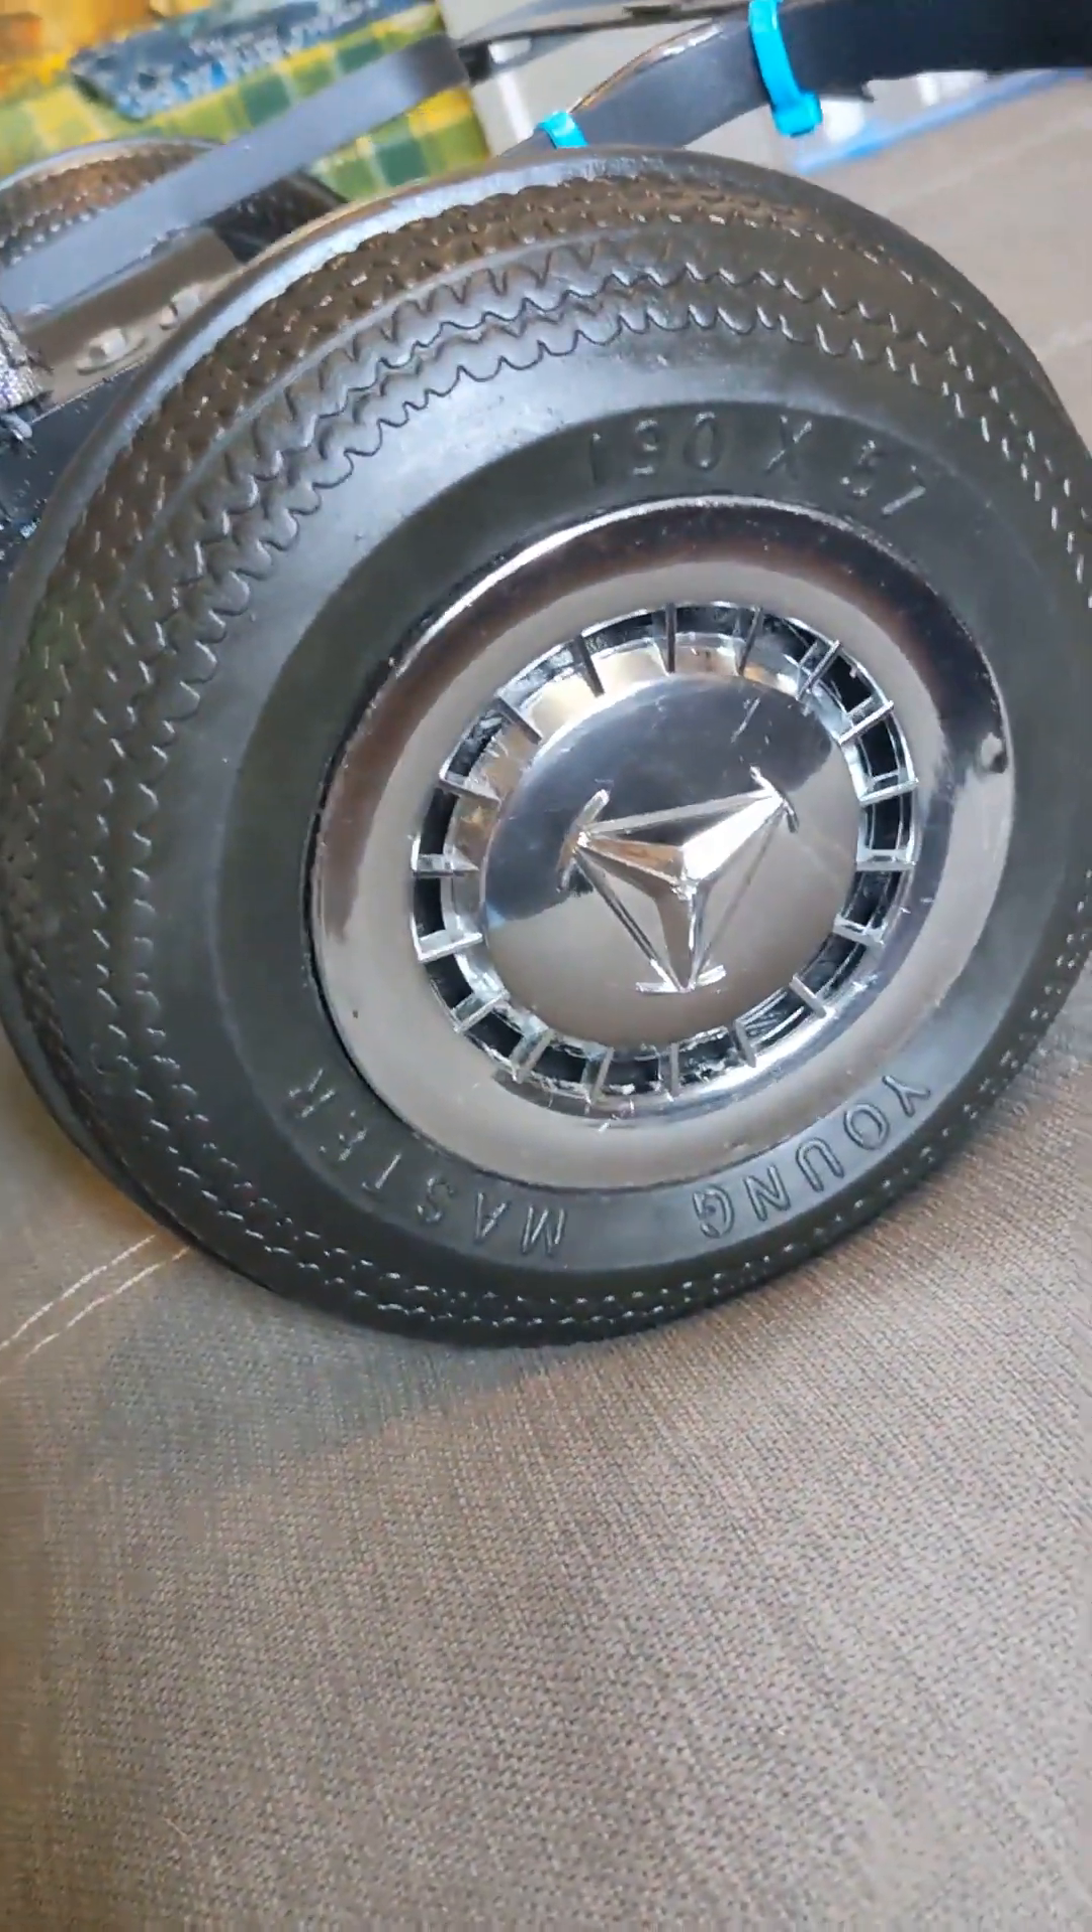Got the hubcaps on that we picked out.